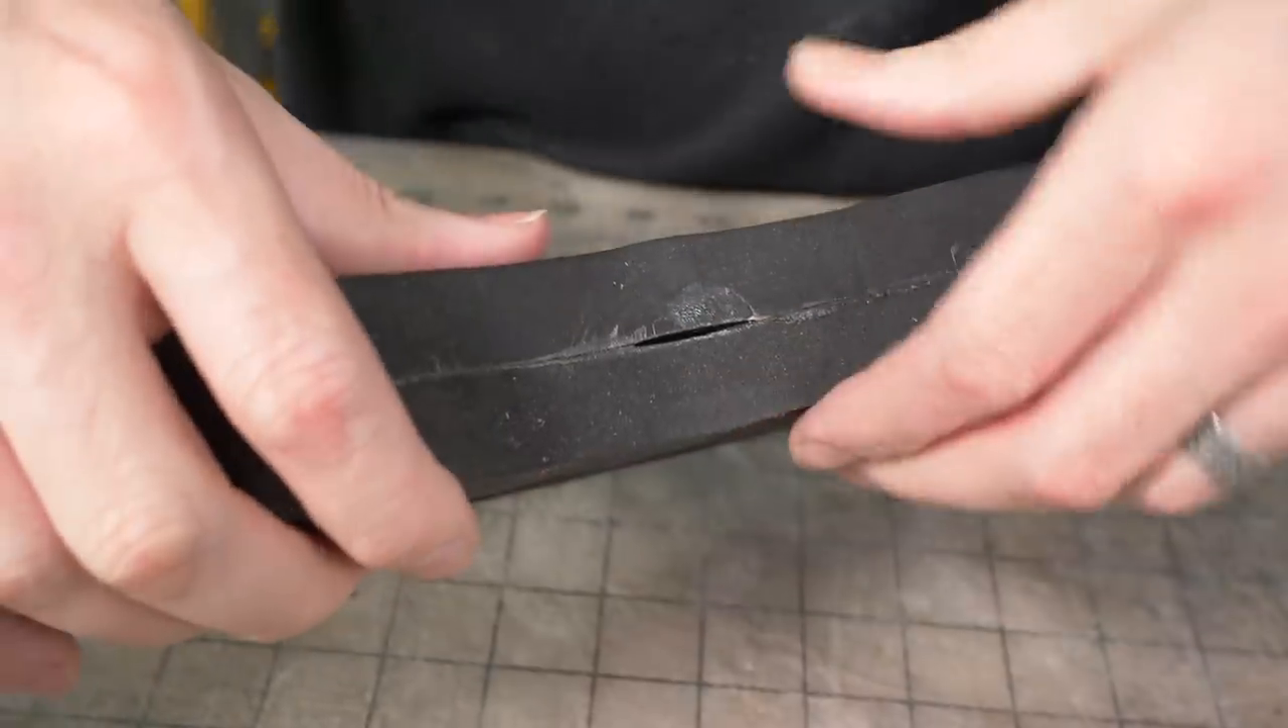Ooh, there's a gap there. See, I still have a gap right there.